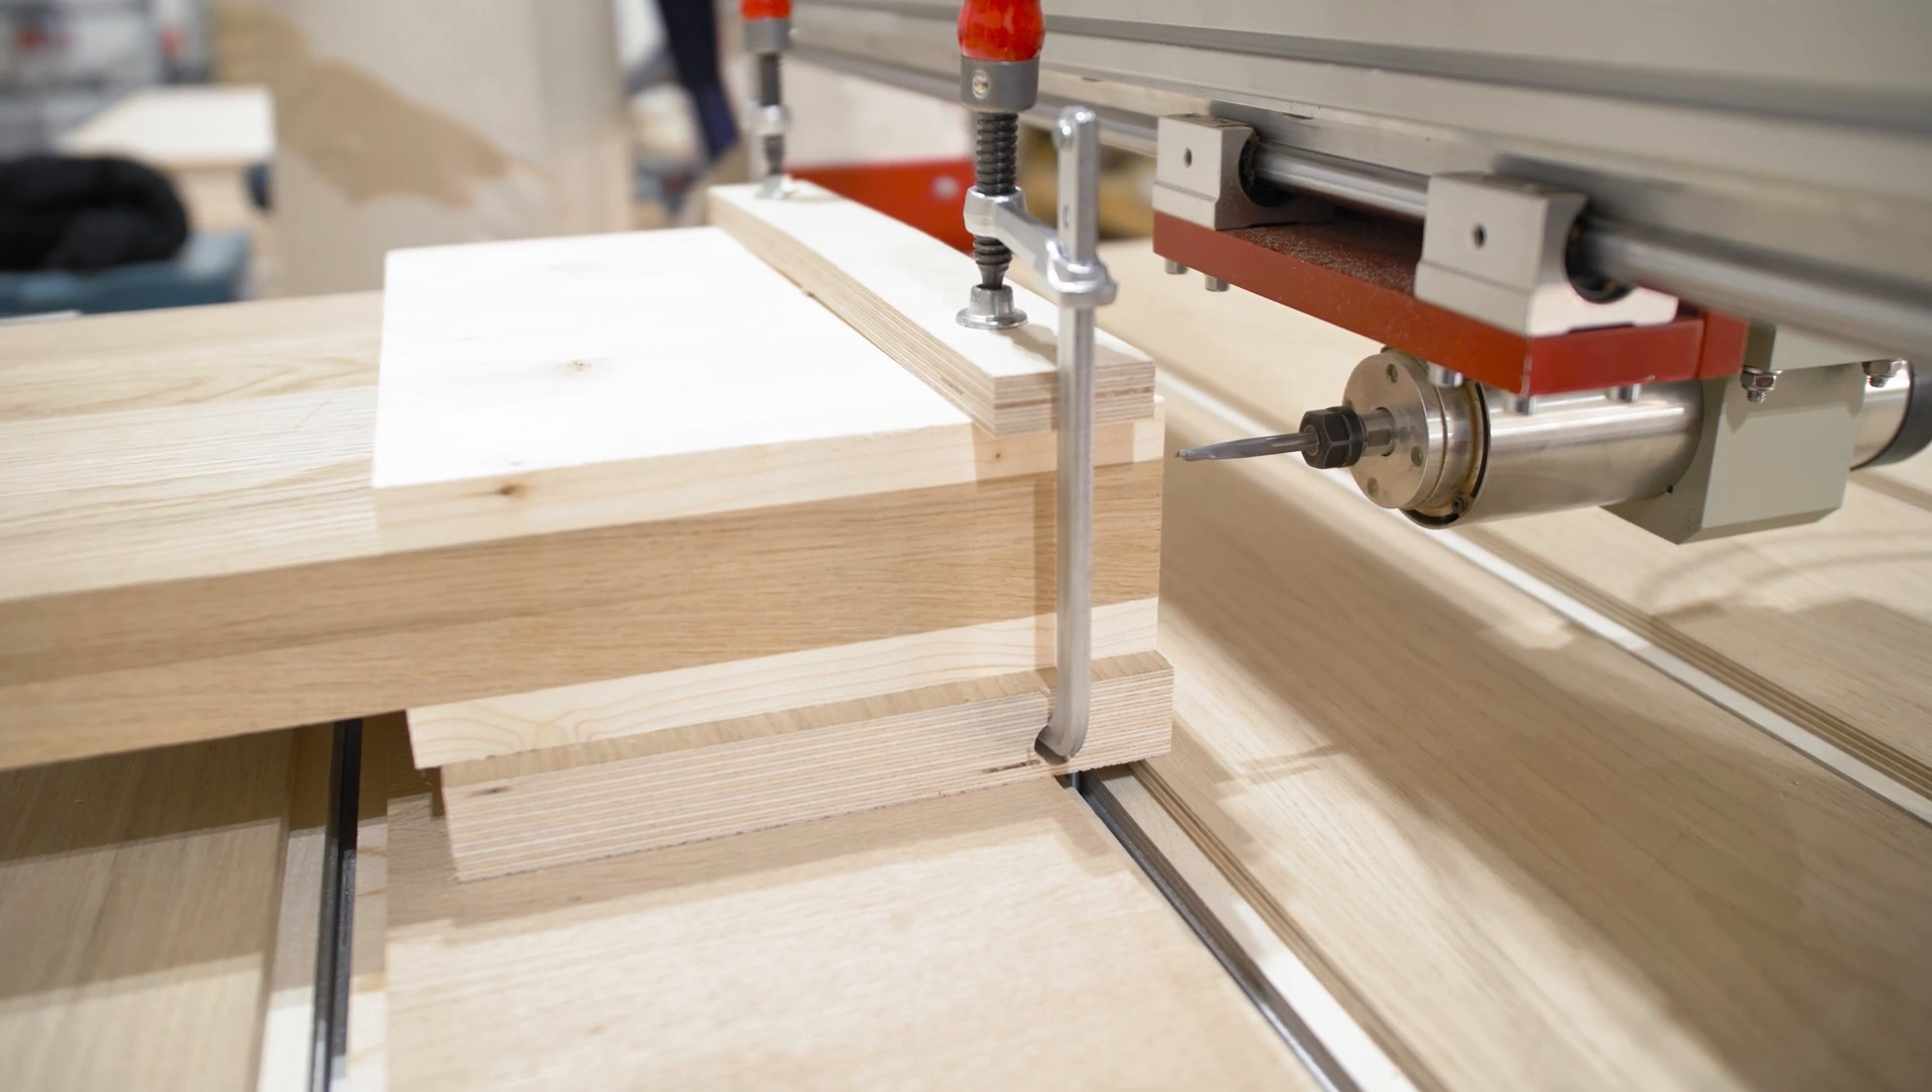Ich habe jetzt hier die ersten zwei Werkstücke schon eingespannt.